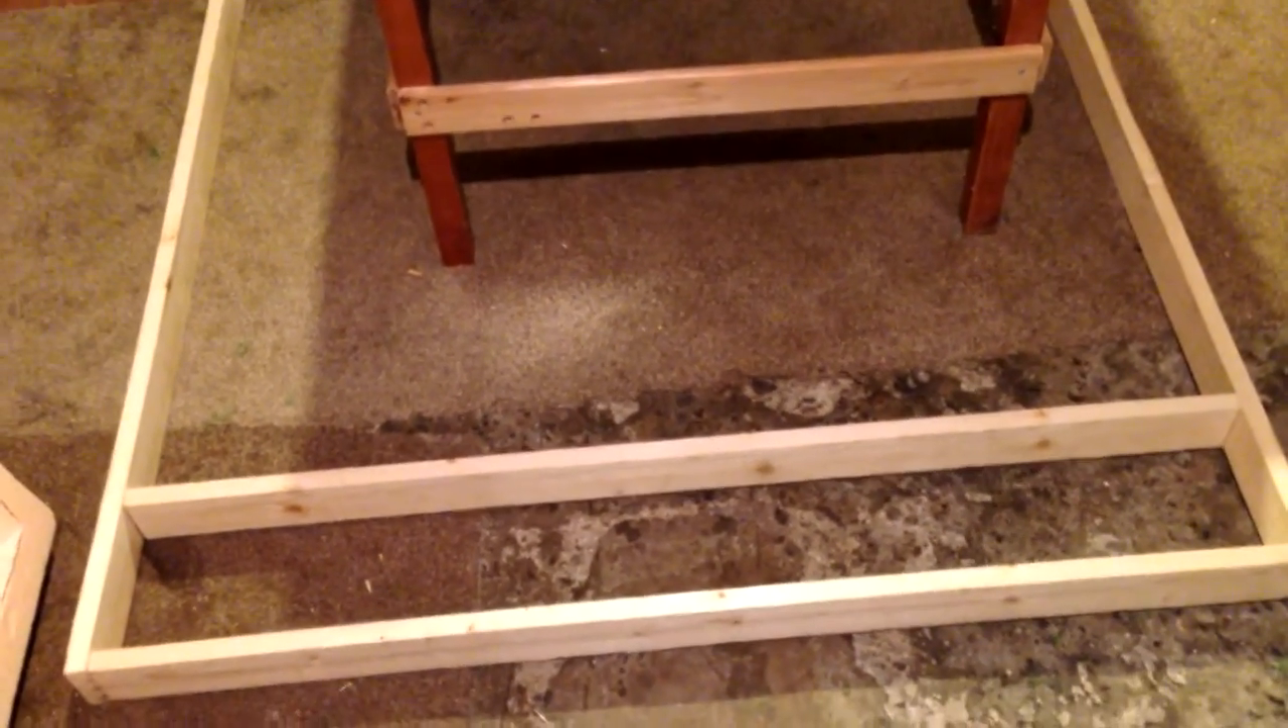So I've built the basic frame now this is the the external framework to the table.